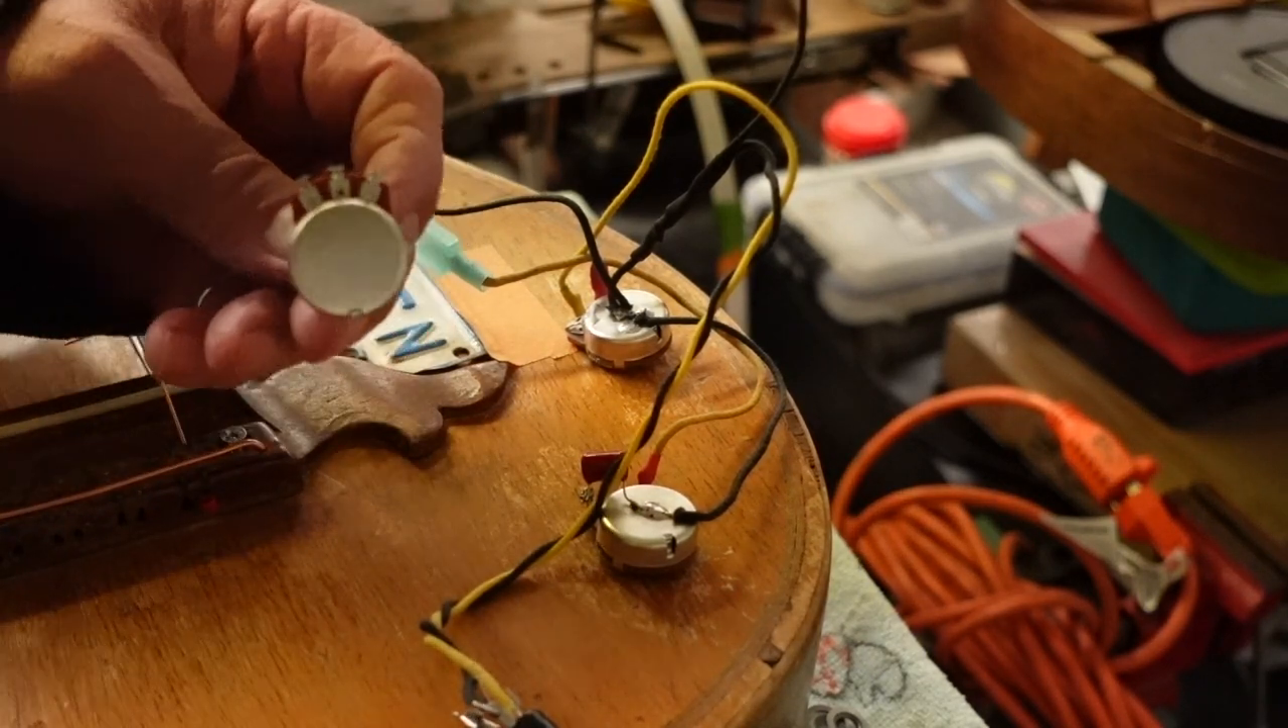But anyway, I have taken two 500k potentiometers and put them upside down in their respective holes.